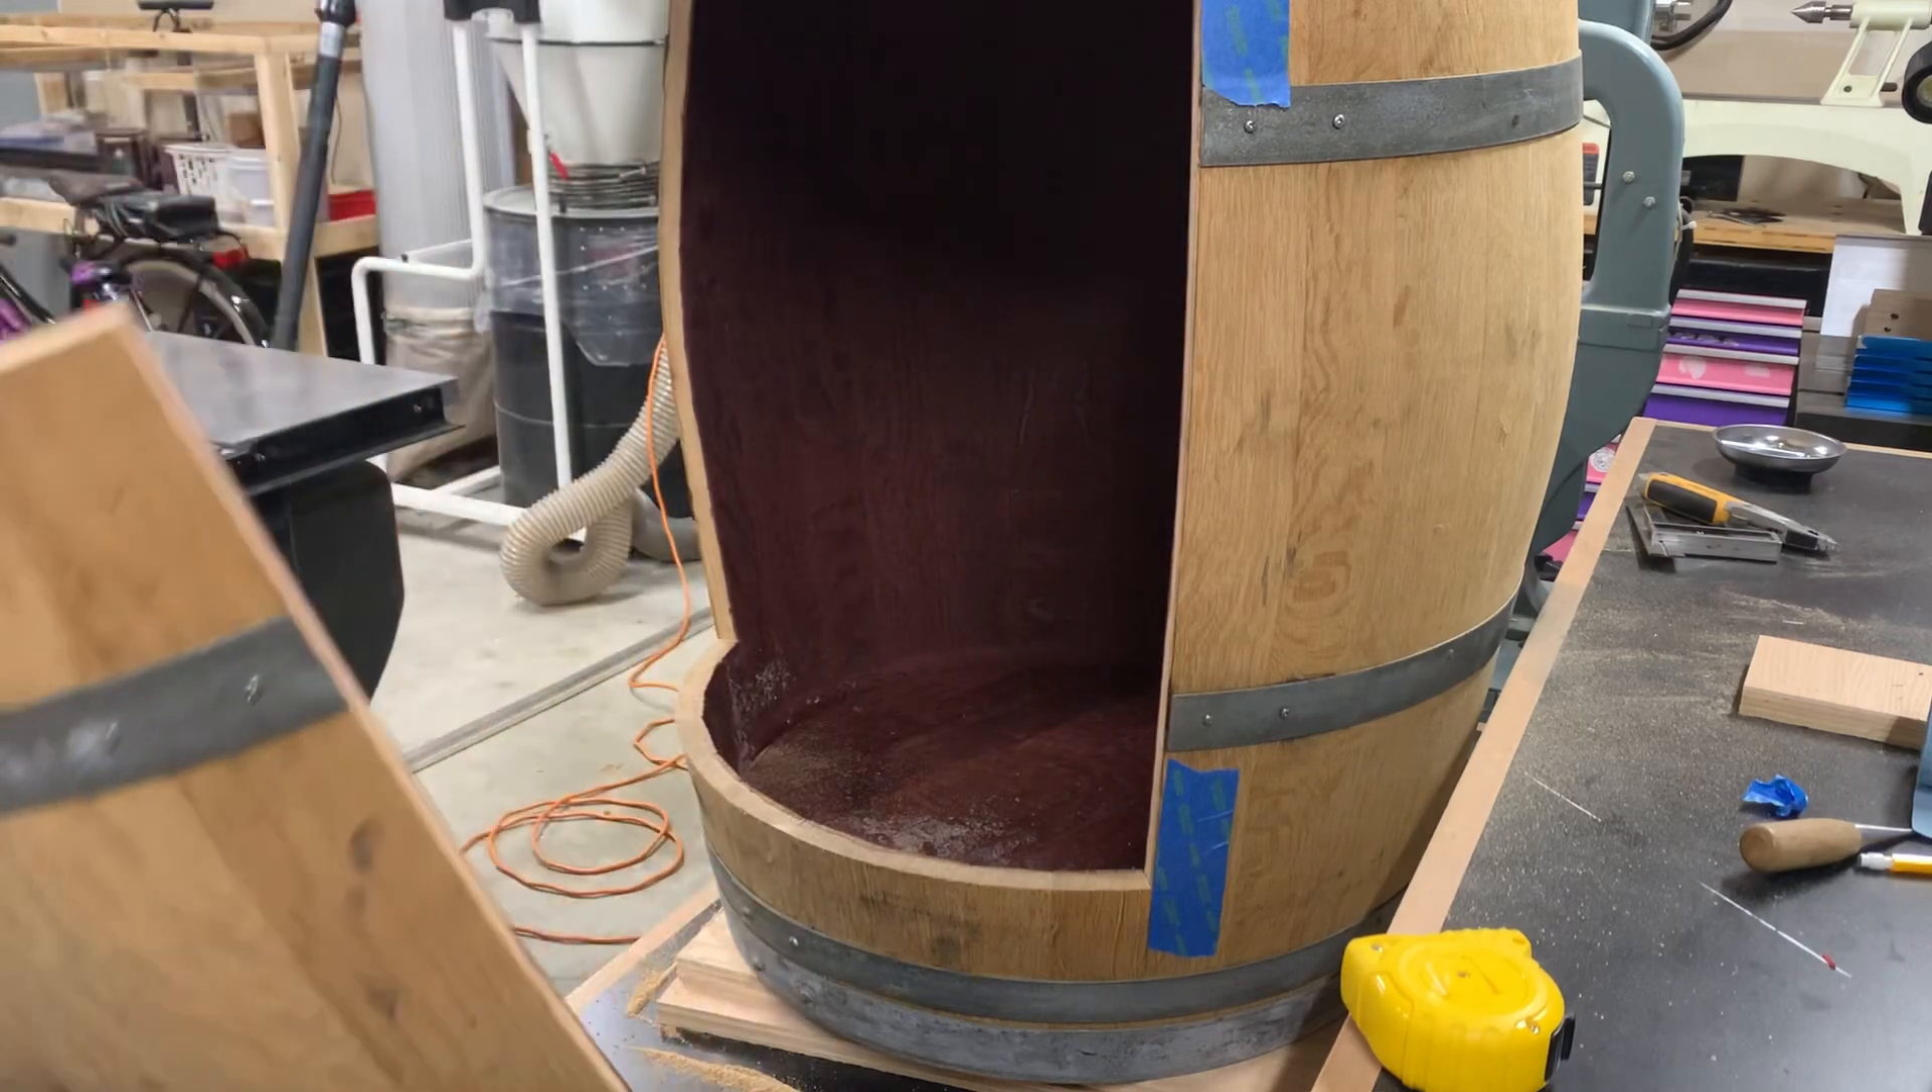Once both cuts were complete, the door came off as easy as can be.